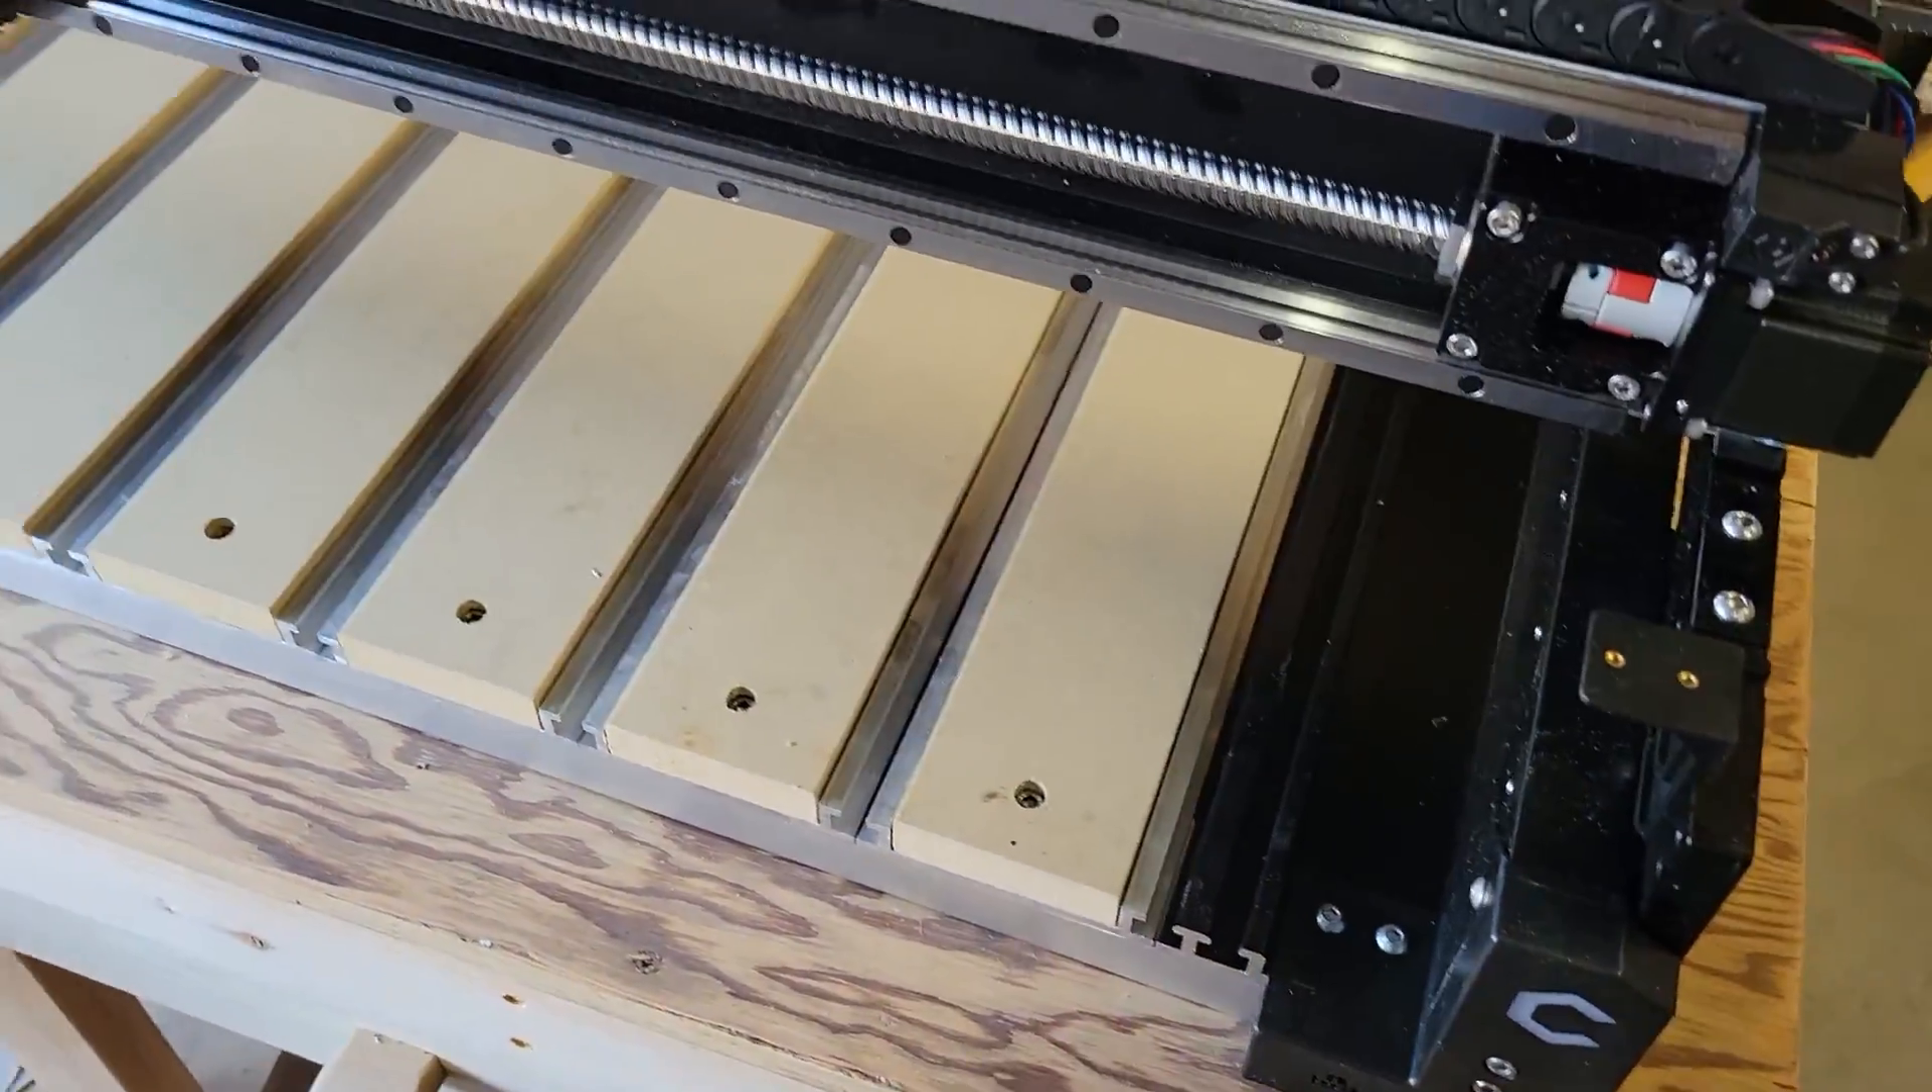But anyways, we've got everything tightened up. We've got the base all put in.